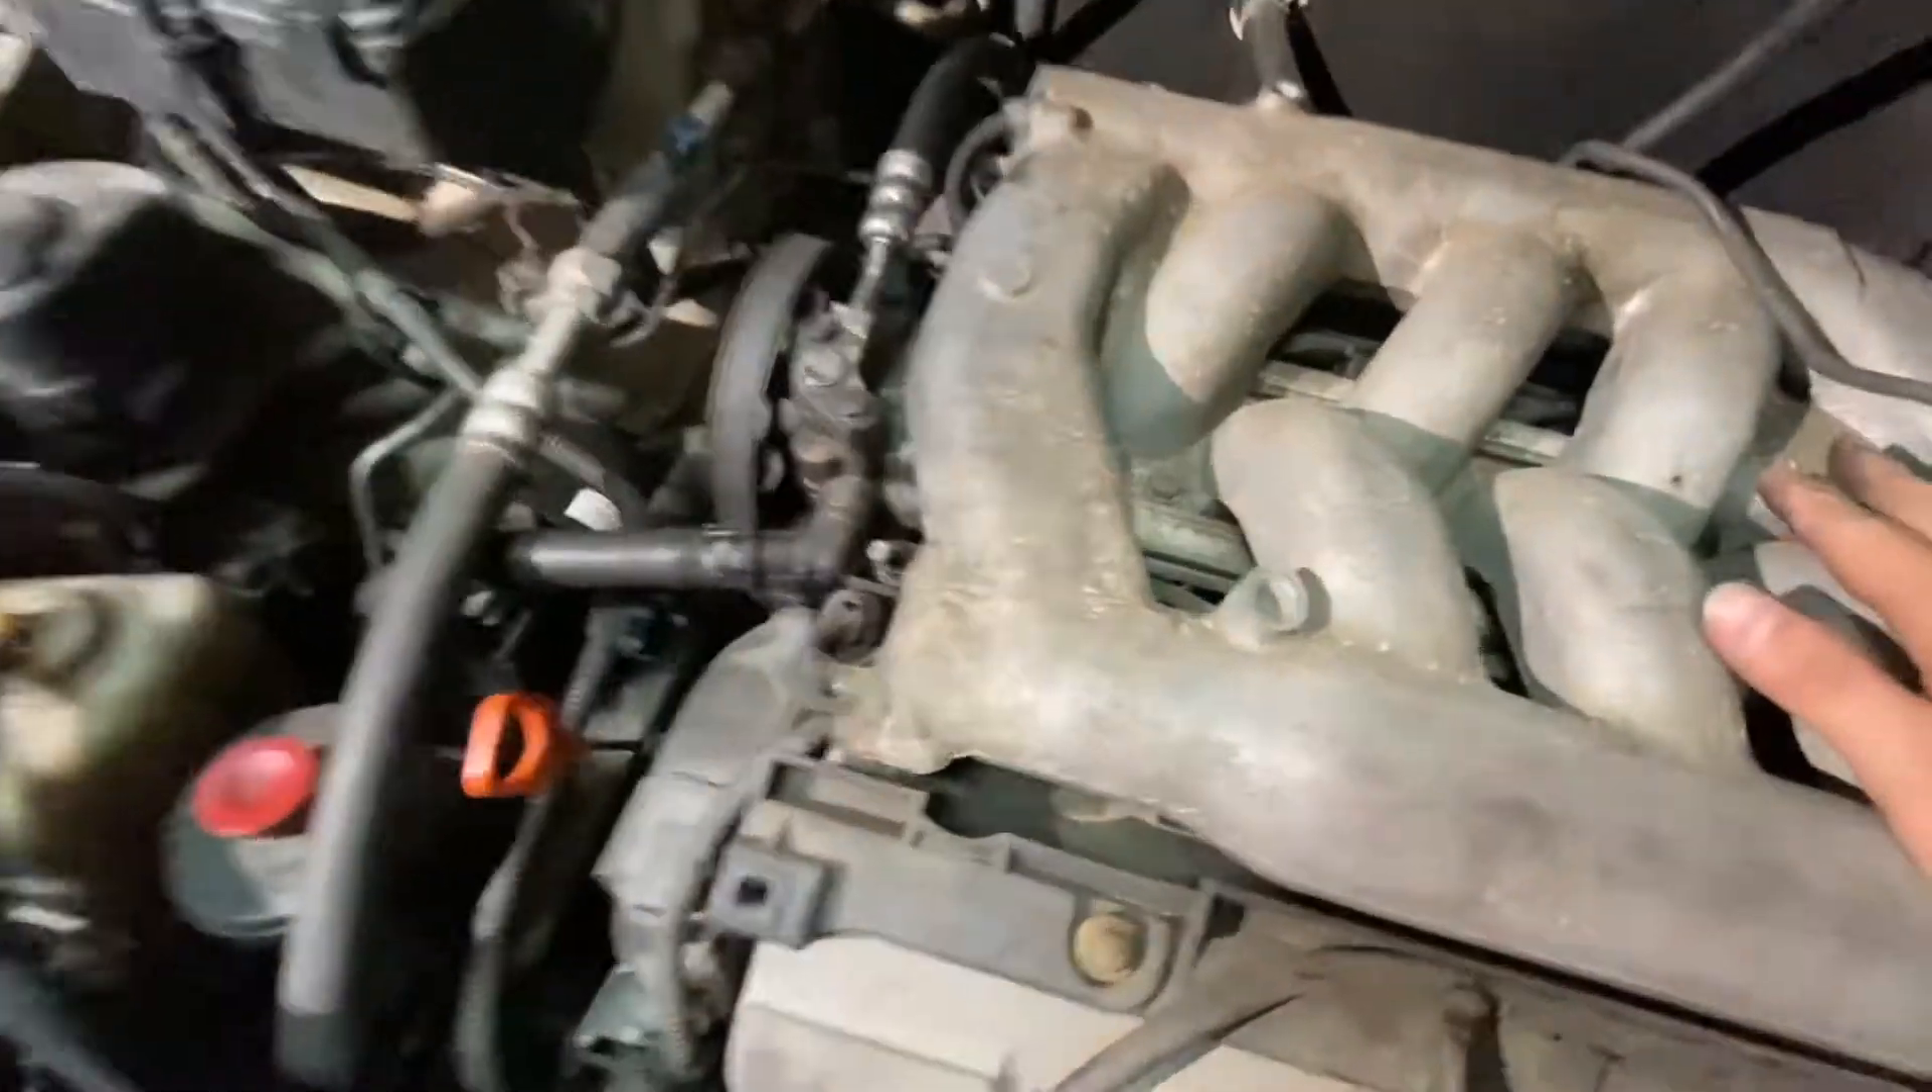Bueno ya hemos terminado De montar aquí El intake.